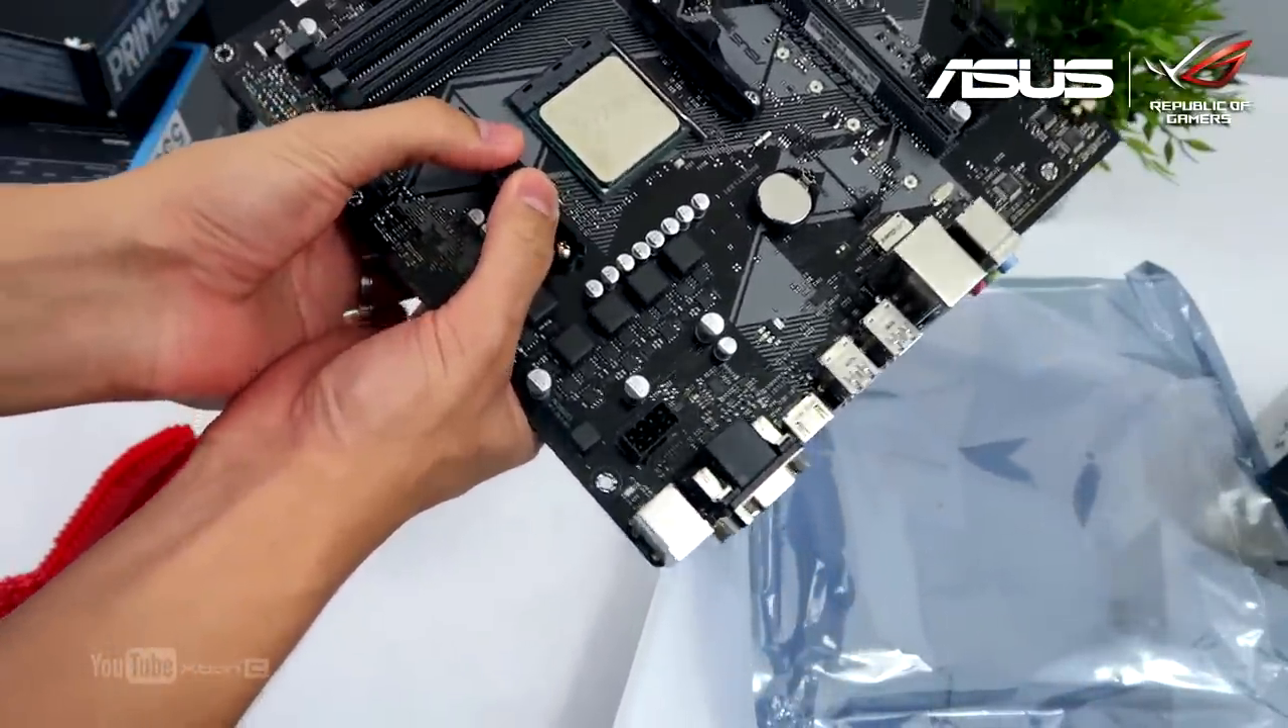Yan, guys, nakakabit na yung ano, yung processor.